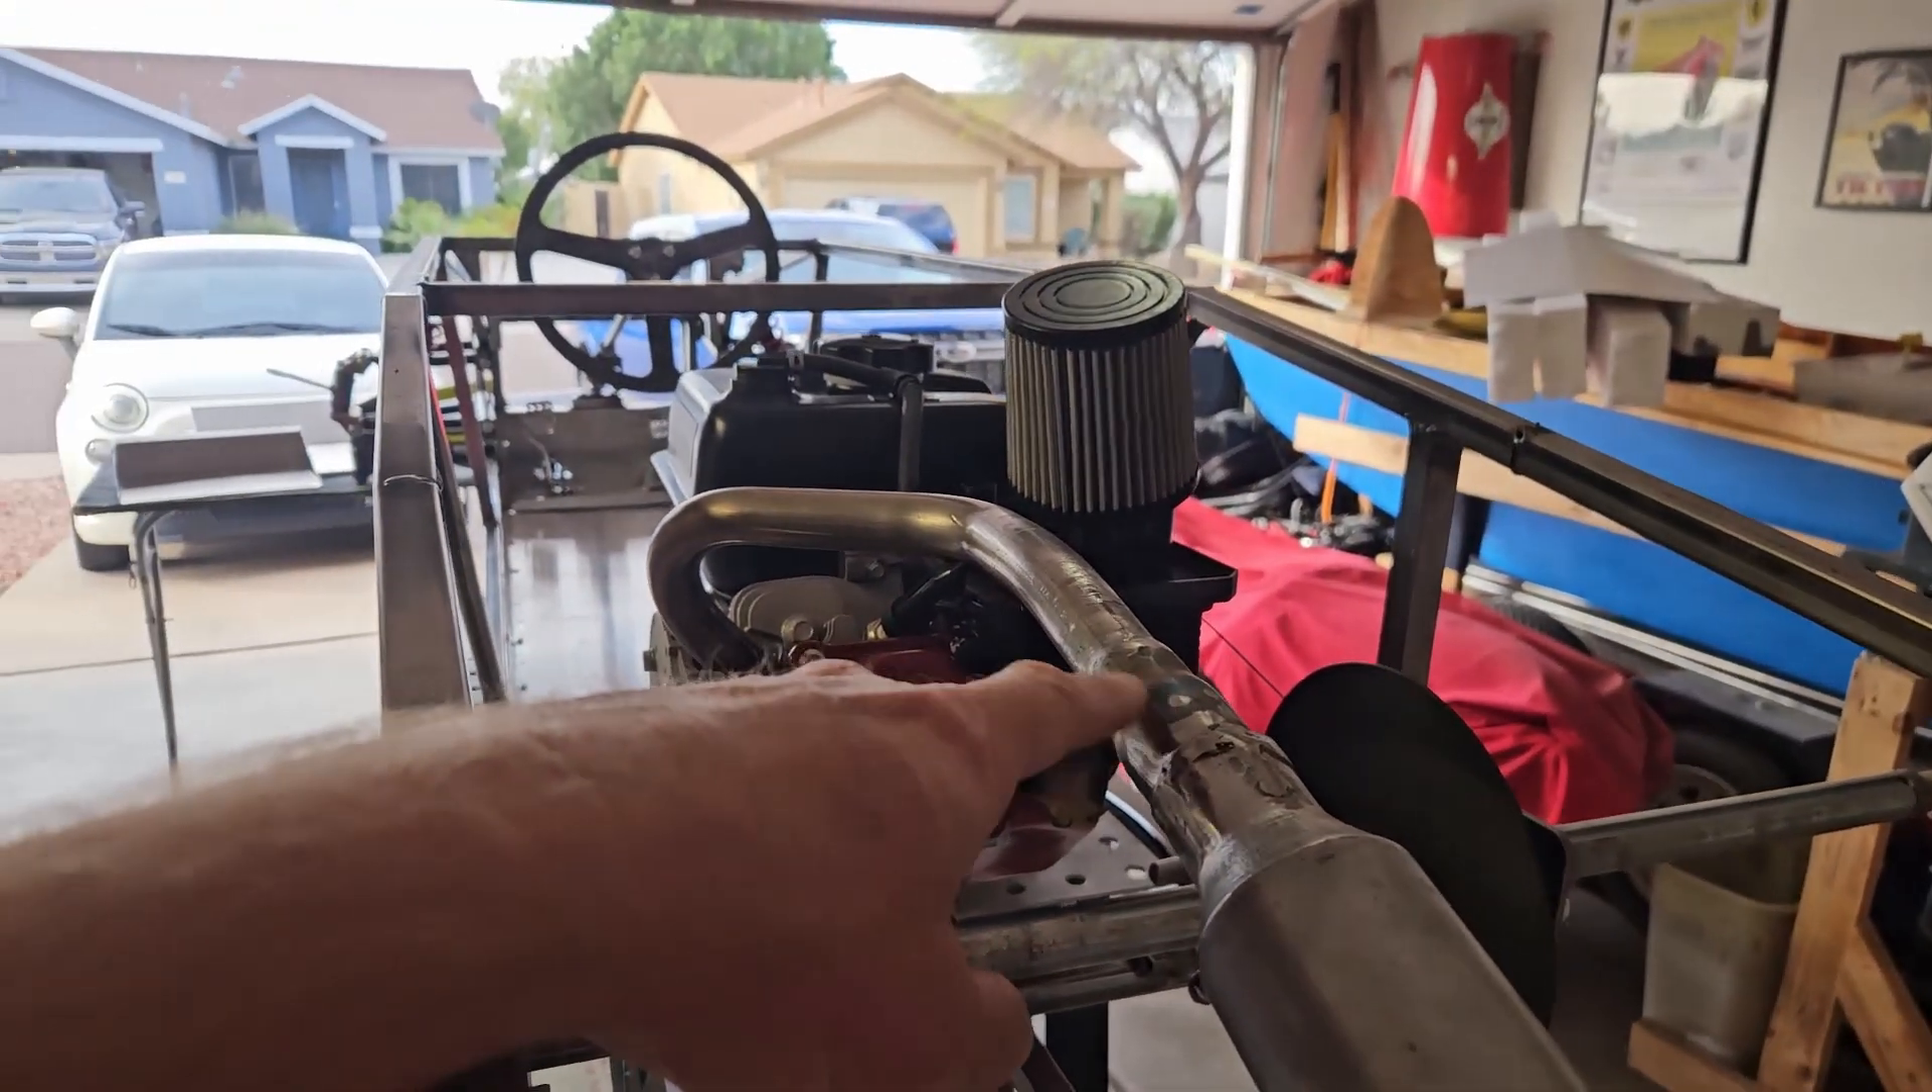I've got my exhaust pipe on here.